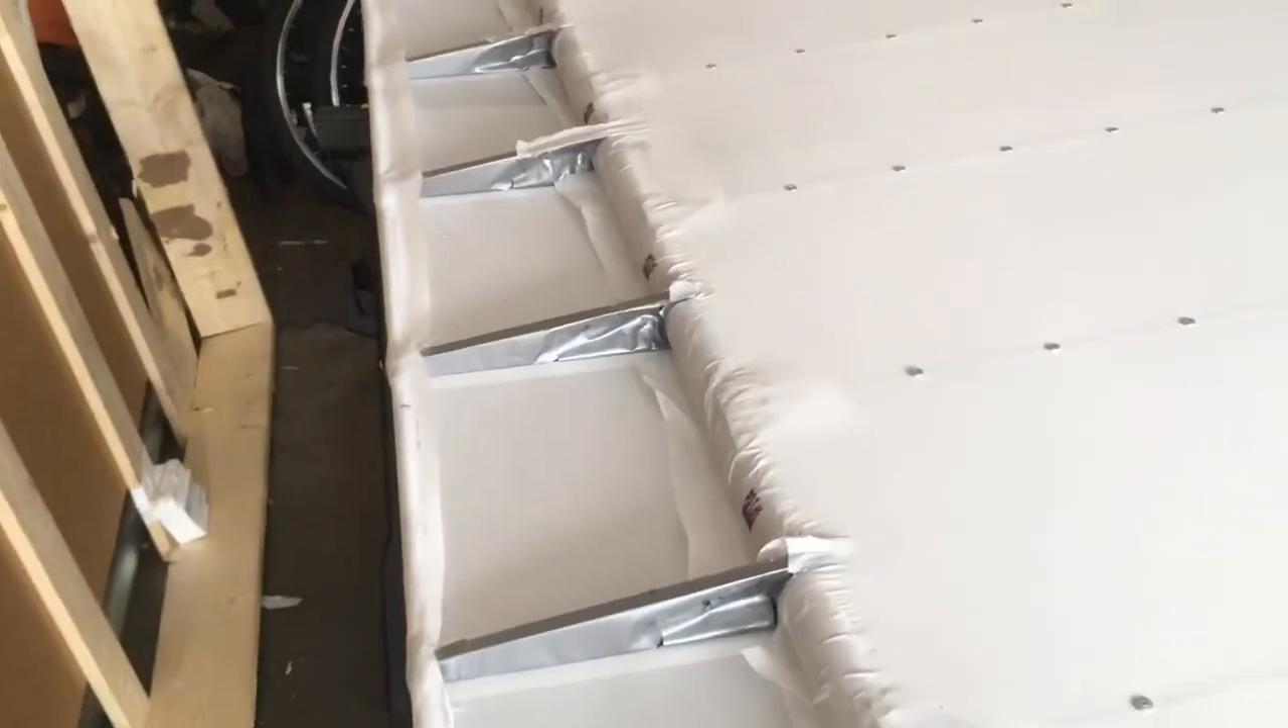I just have to cover the trailing edge ribs right here.